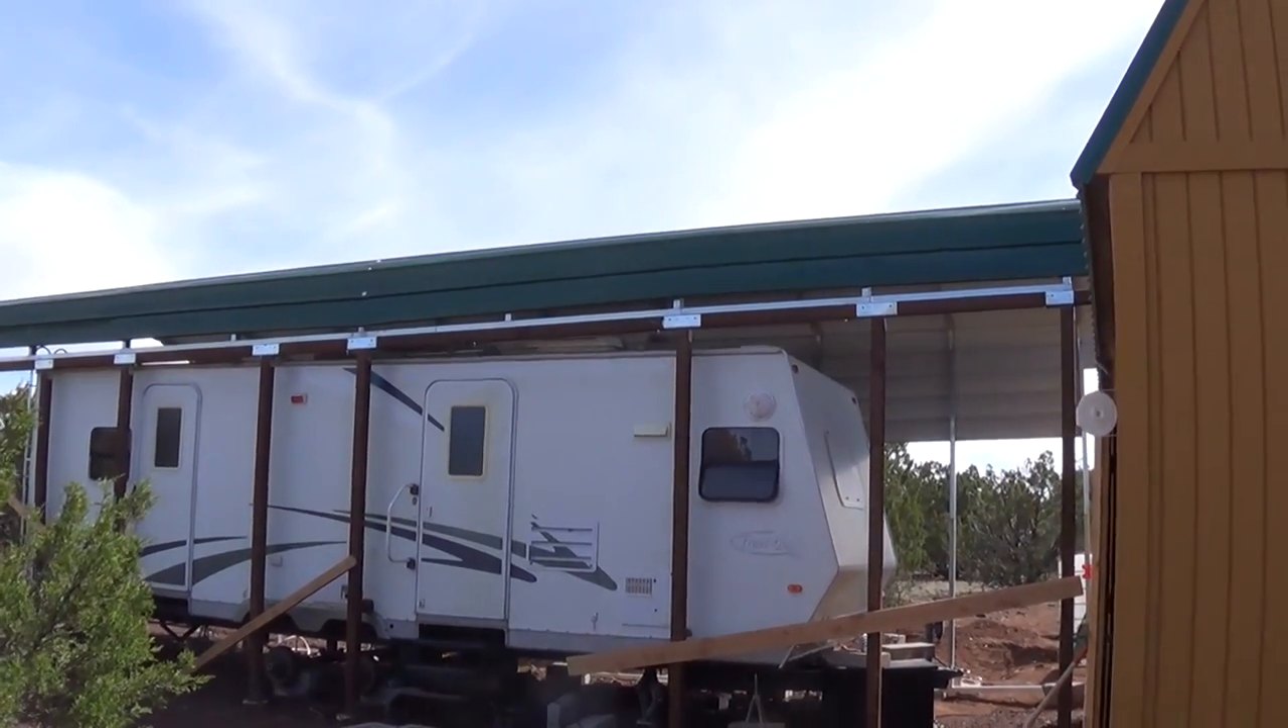The roof is done and it turned out exactly the way I wanted it.